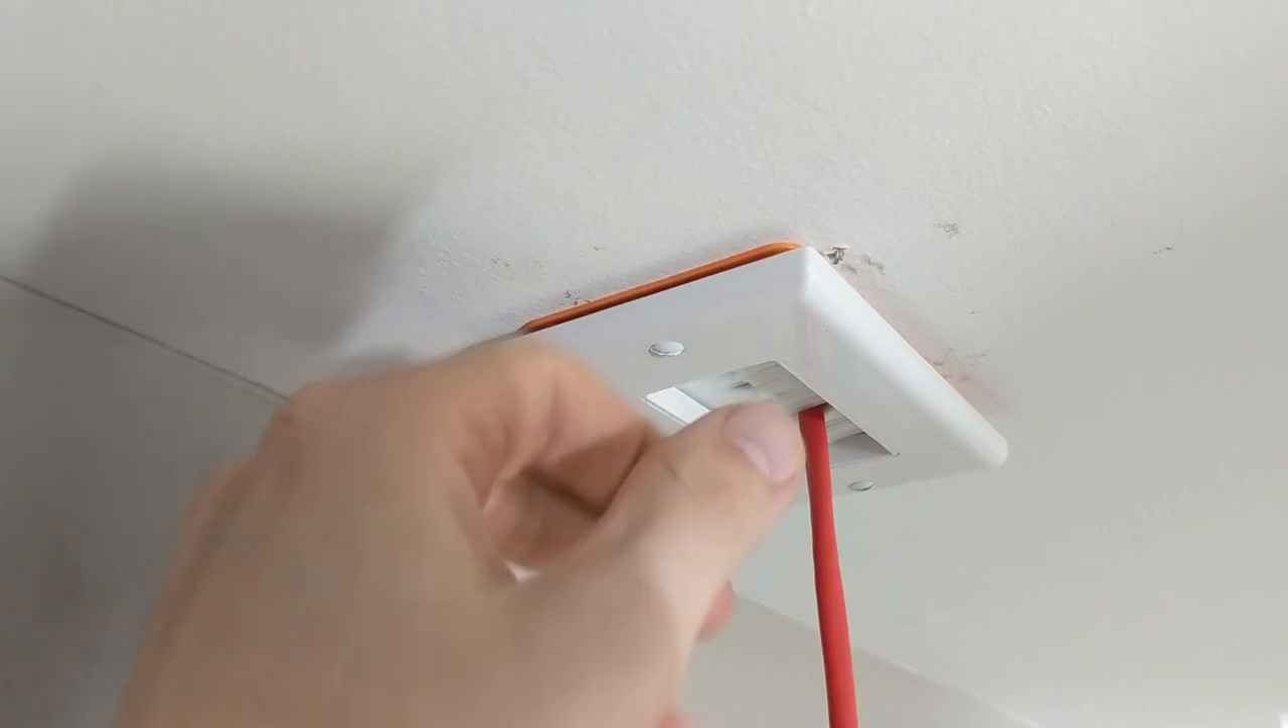This face plate didn't fully fit in it. So now there's a little gap here so it looks a little weird.